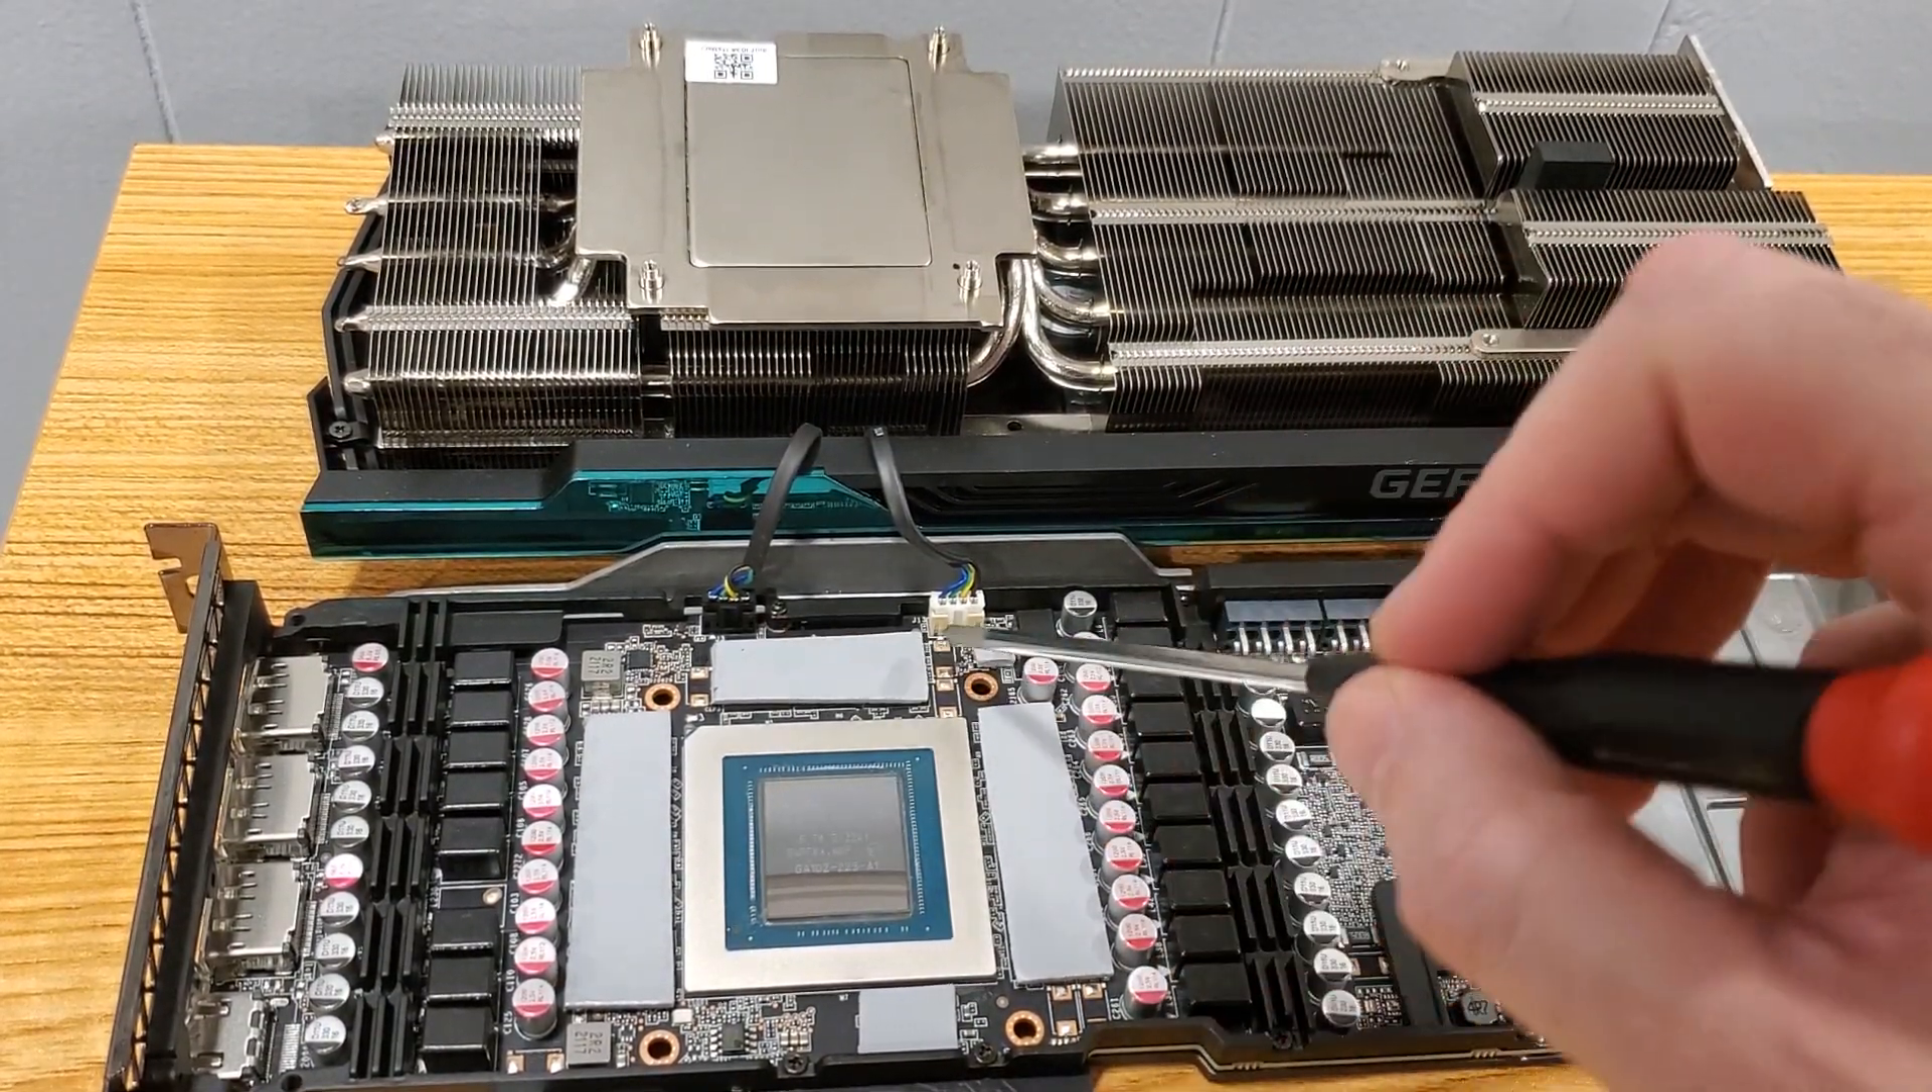All of our thermal pads have been replaced and installed.